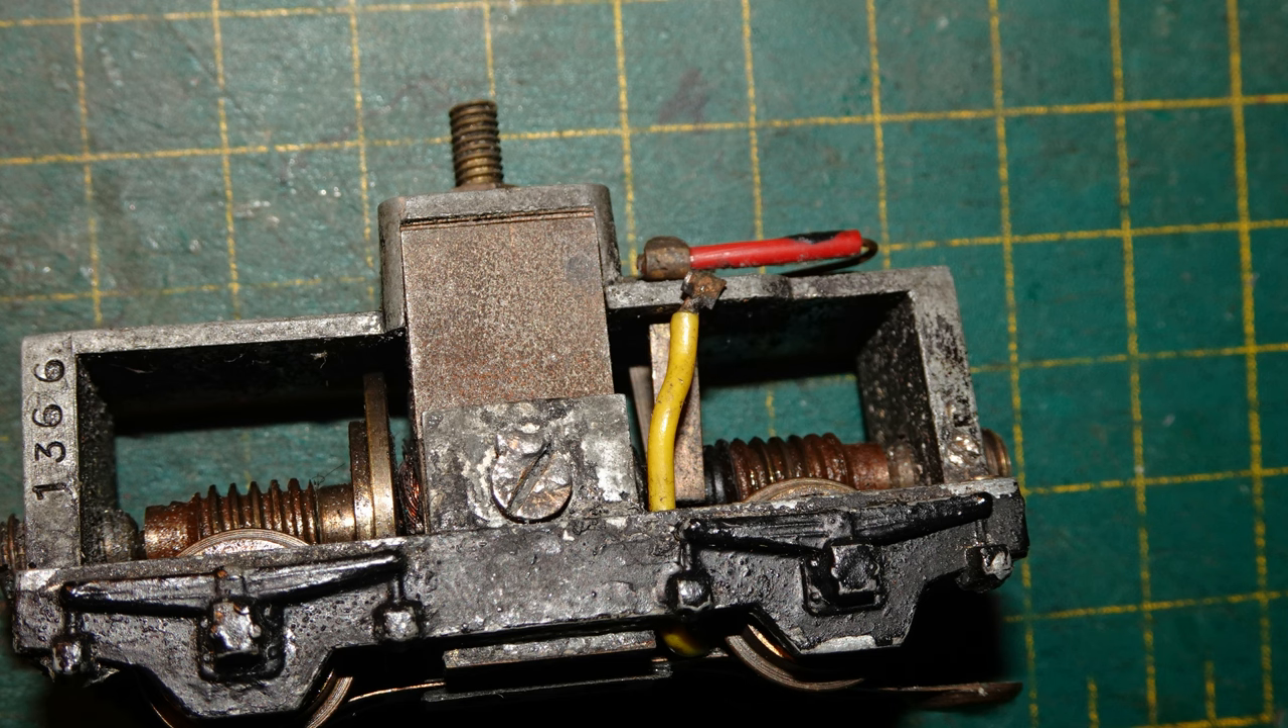Here you can see that wire pulled out to the side of the chassis.